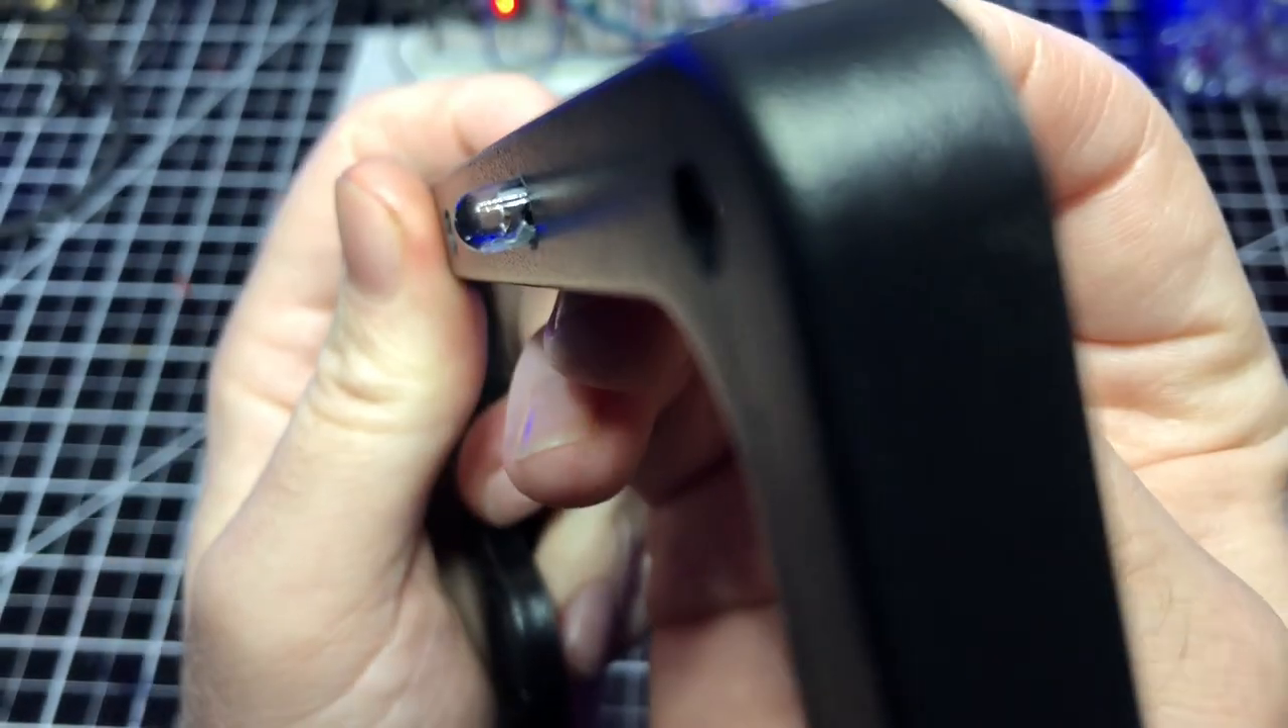Now, I'm testing how the LEDs will fit into the holes. It seems like this is a pretty nice fit.